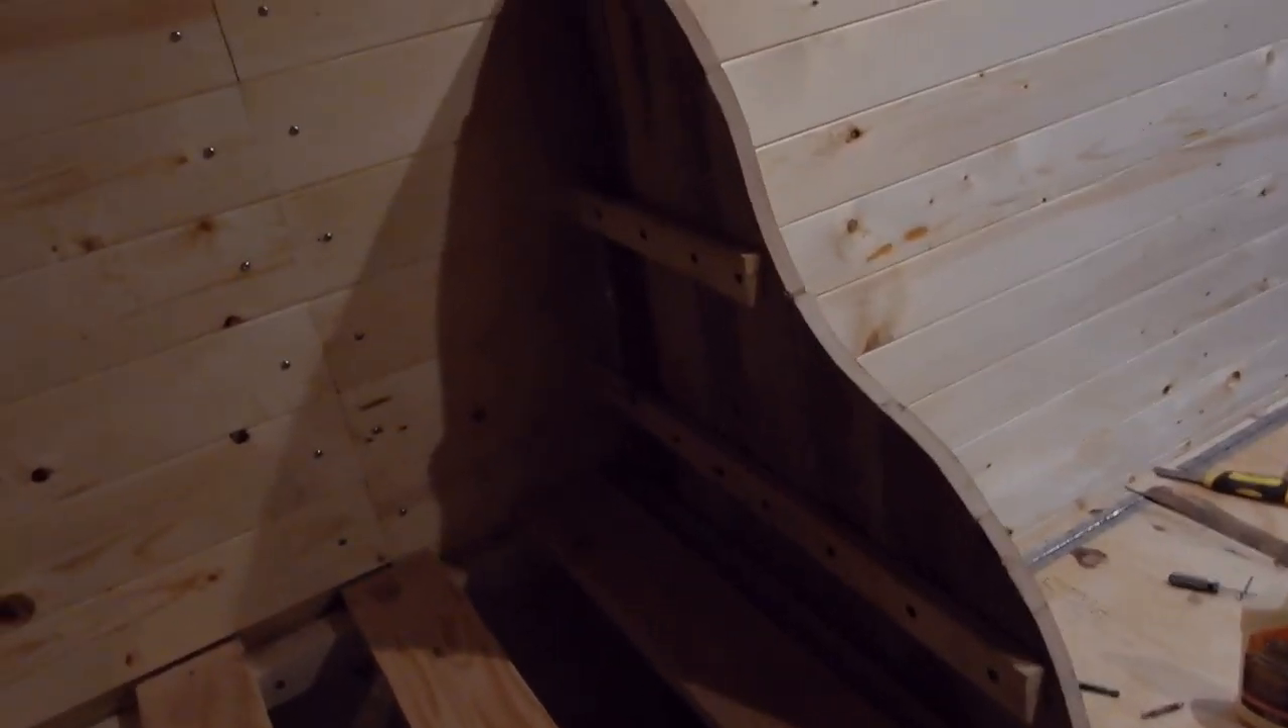And then on the back around the other side I've put two sets of bracing.